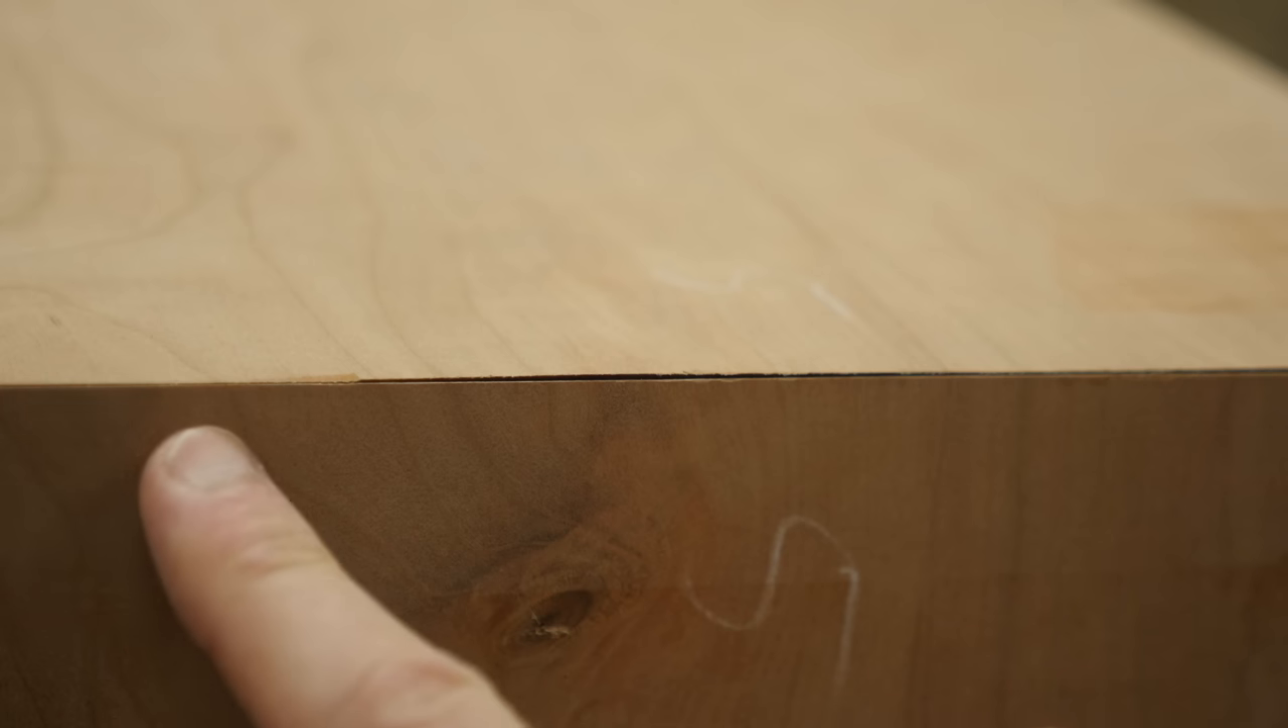So on this edge here, even with all the clamping pressure and everything that we had, there are still some small gaps.